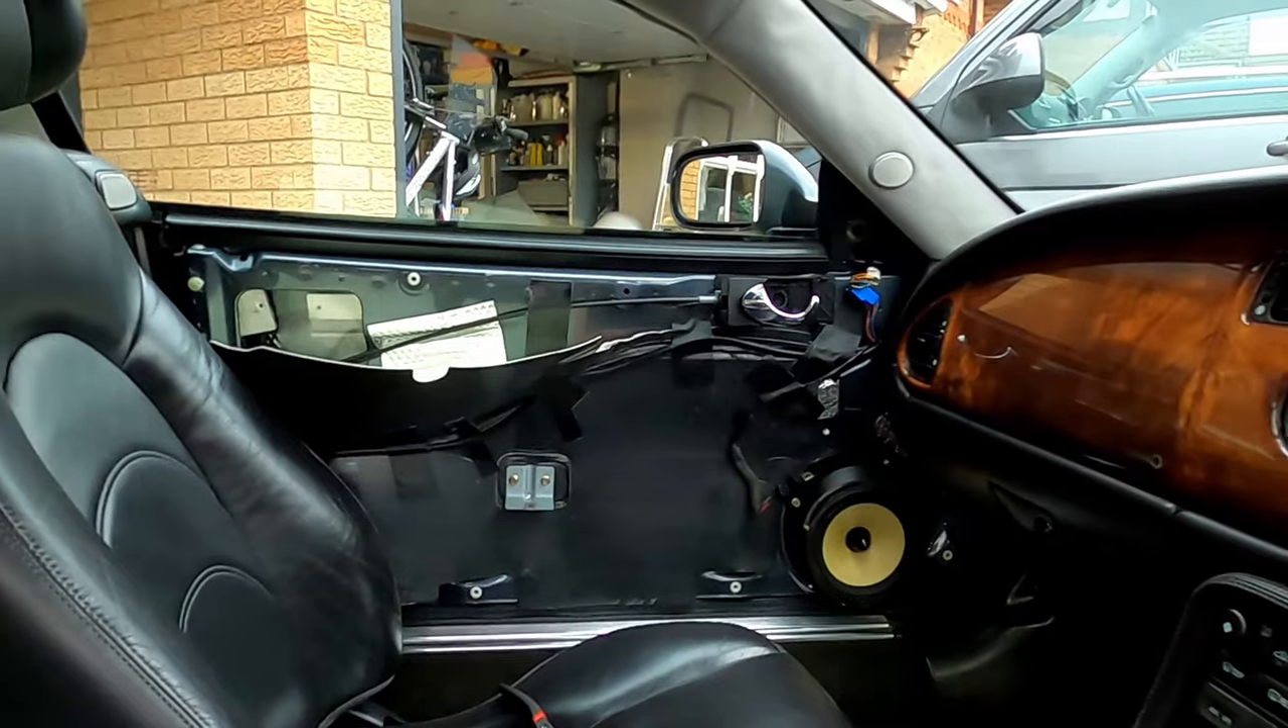As you can see I've already got the other door card off.